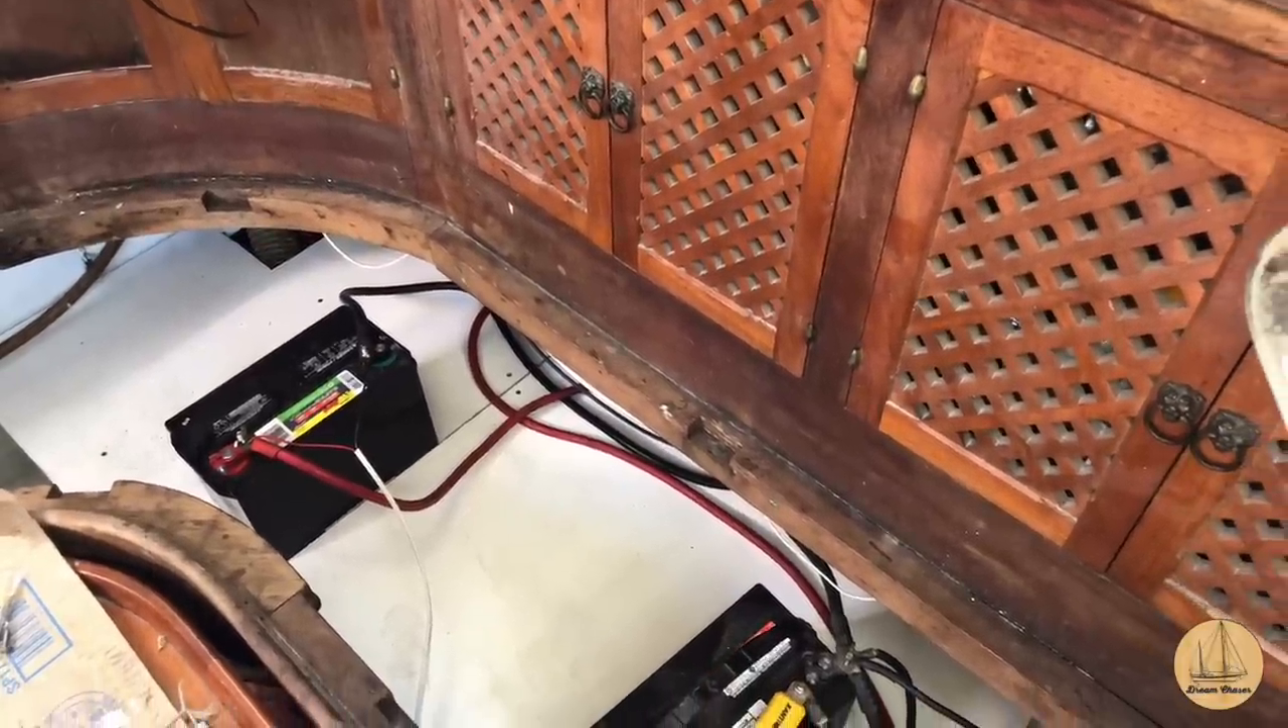All right so here's what we look like and you can see i just have two batteries sitting in there right now this is where the large battery bank will go when i finish doing it.